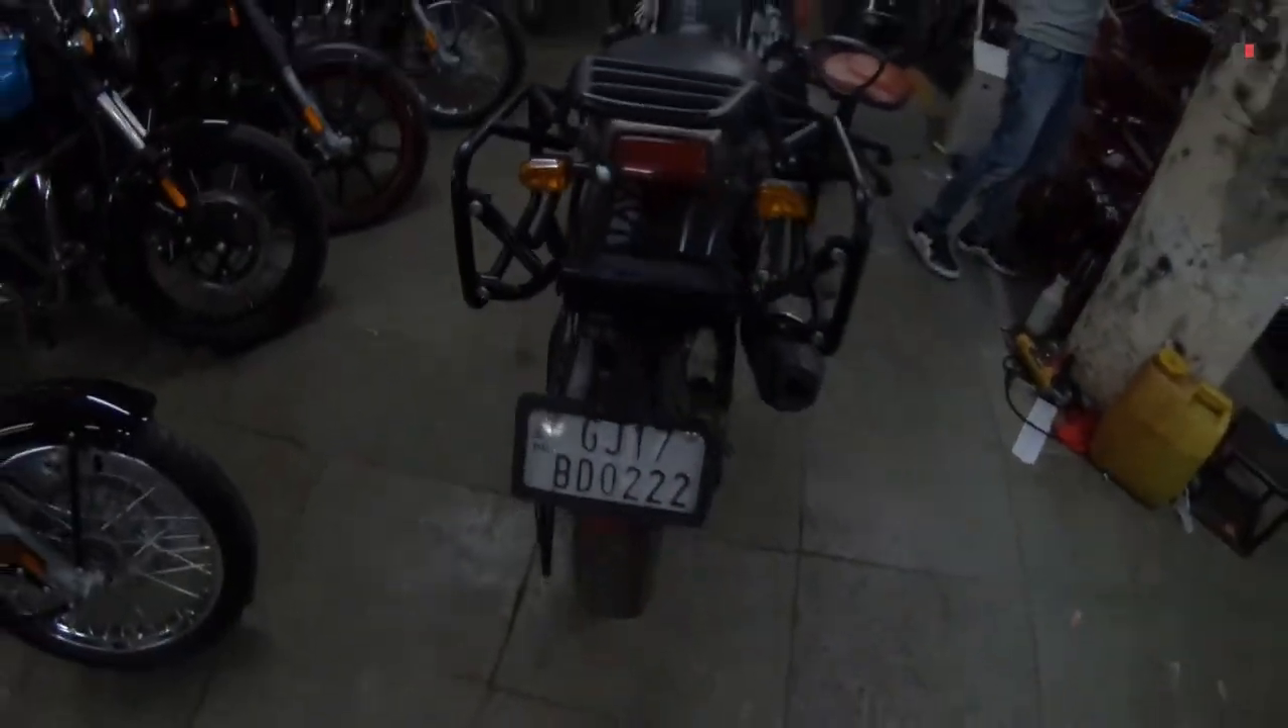हमारा रेक अभी इंस्टॉल हो चुका है।